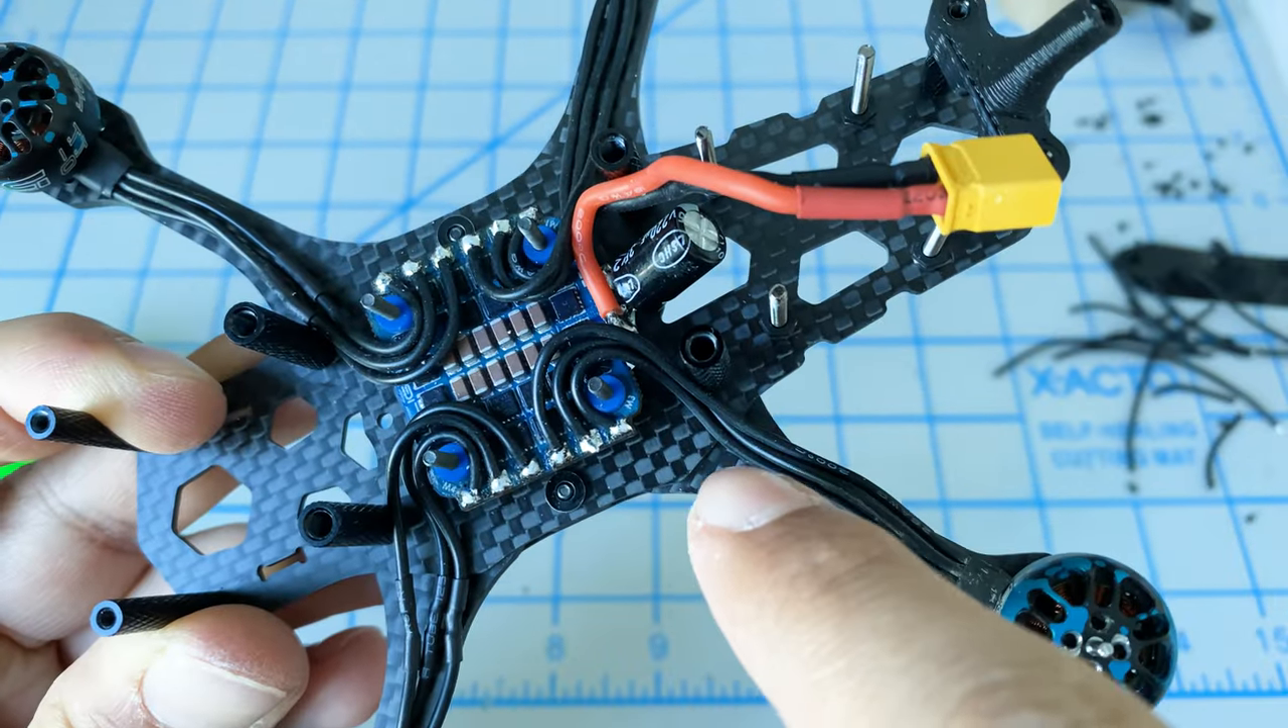We got all the motor wires soldered up.